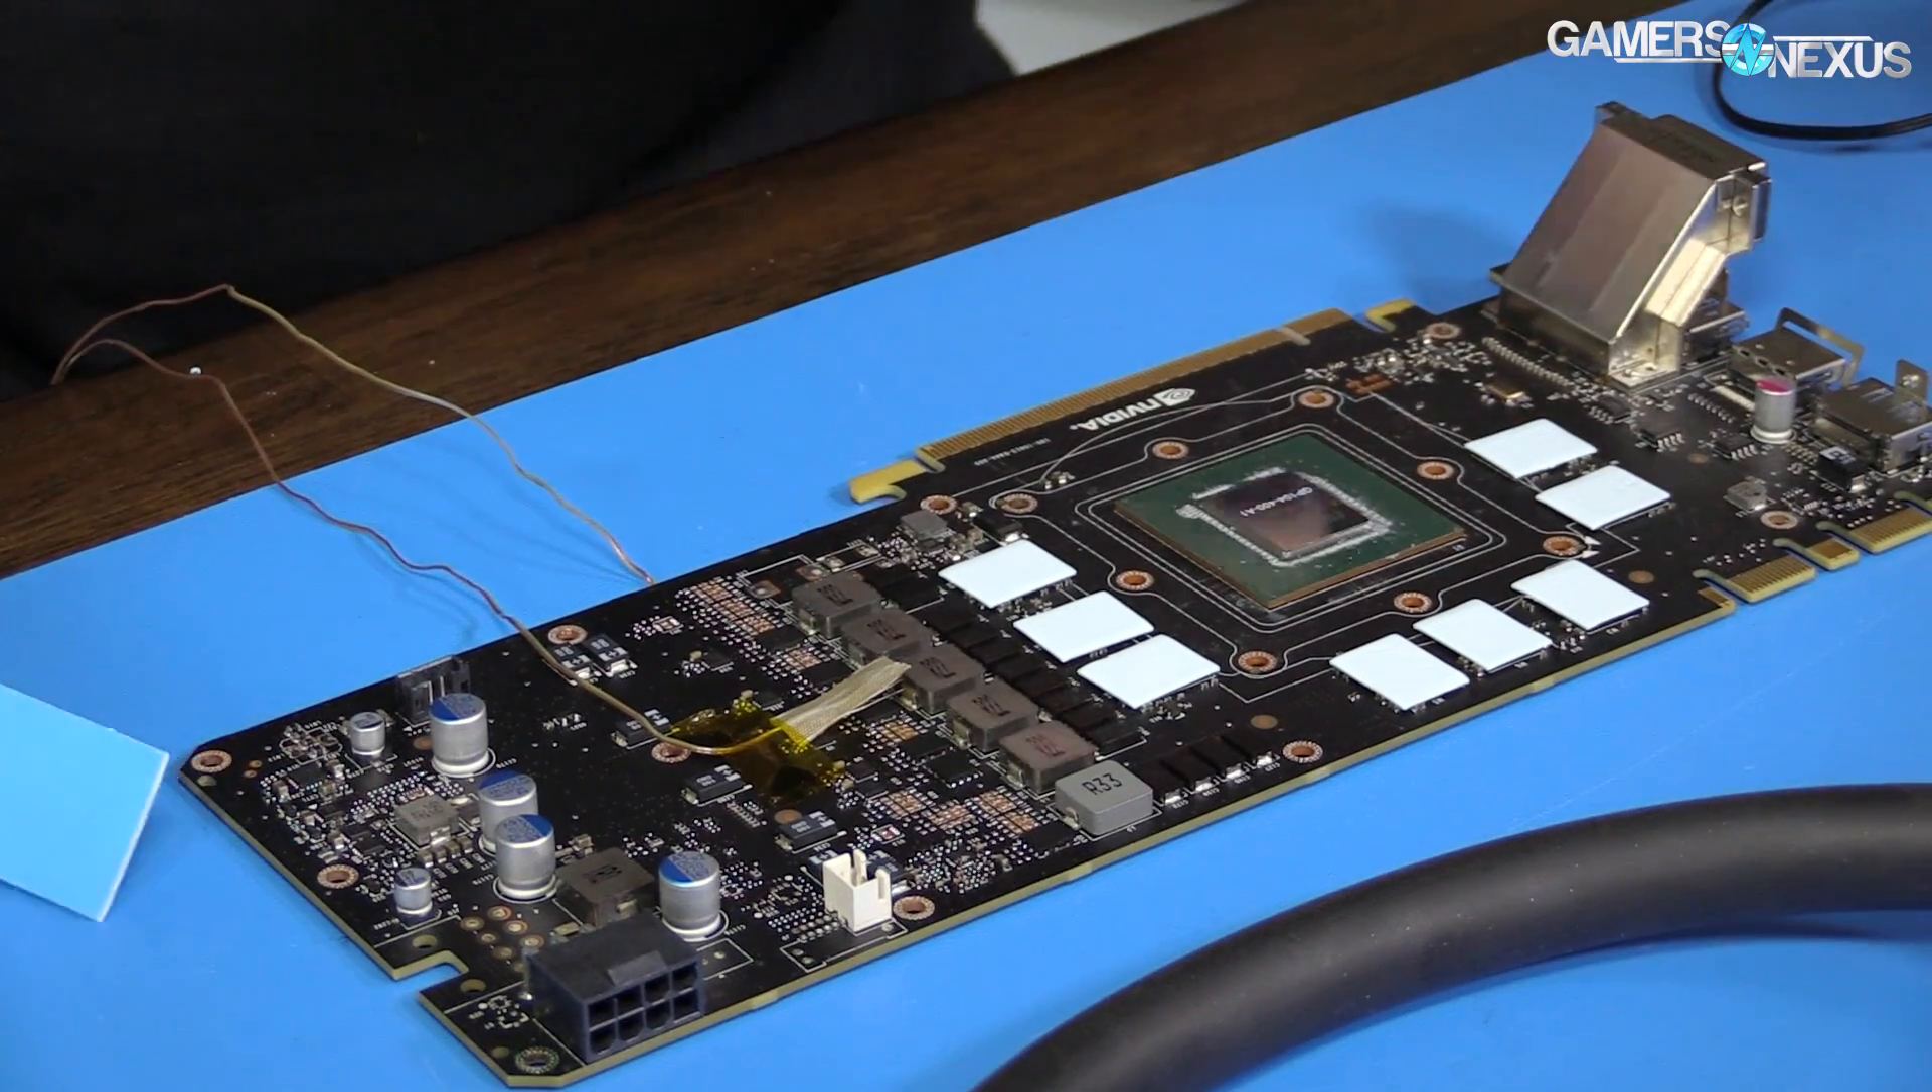Okay that's the vram thermal pads done.